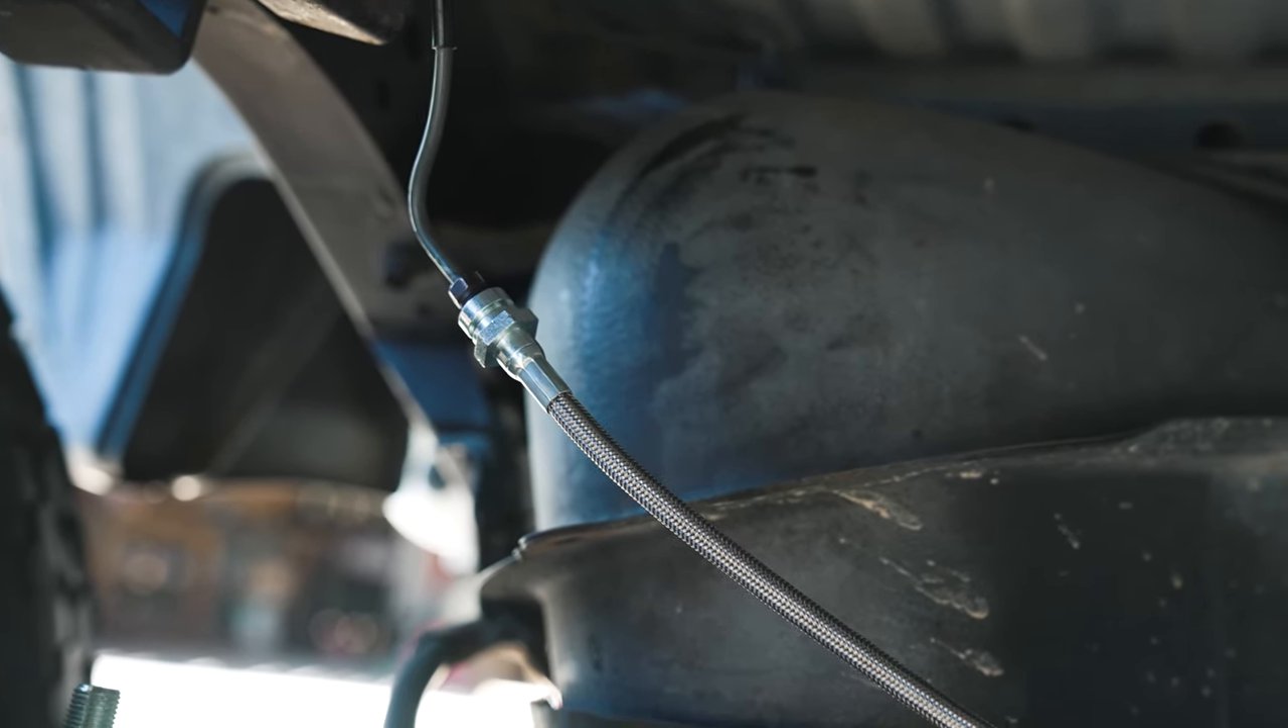Now we have an extended stainless steel line all plugged in. That top little fitting was kind of a pain to get in there.